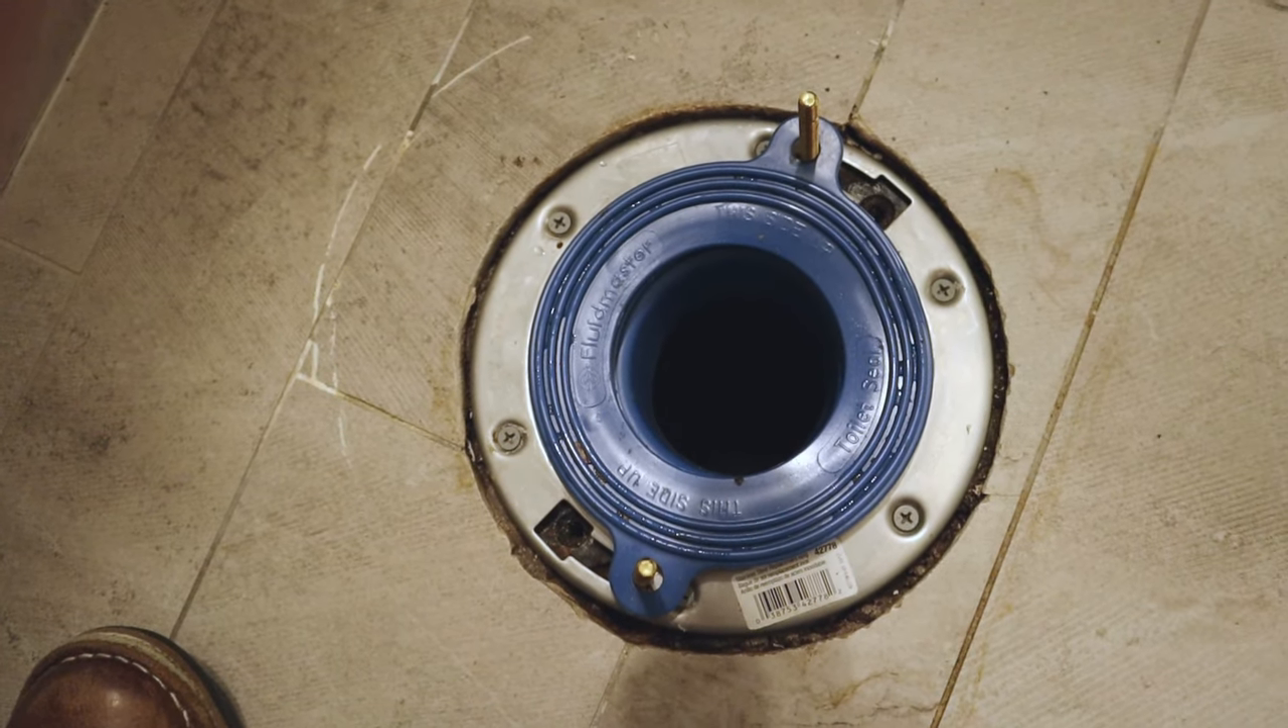All right so we've got our bolts in place and go ahead and drop our ring into our bolts and we've got these all set here.